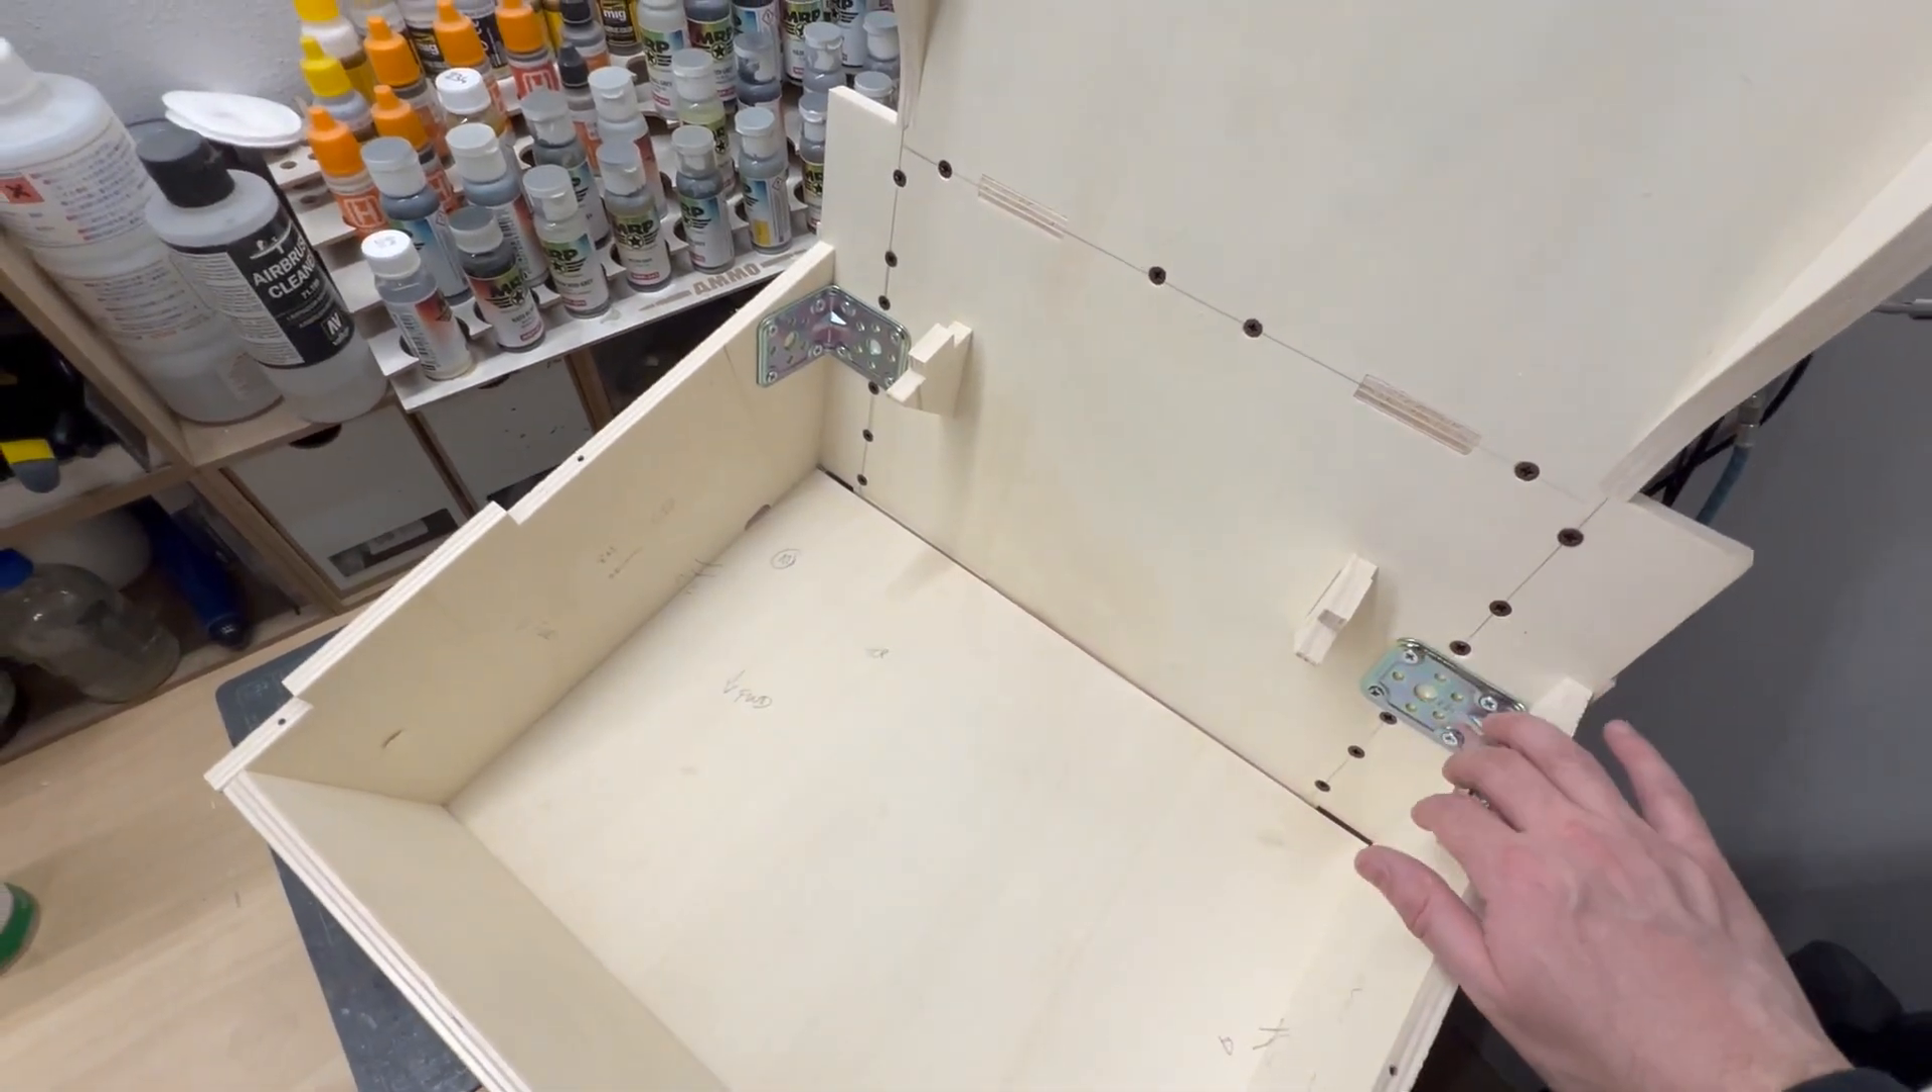So I added these extra screws, these two metal brackets and the flex is gone.